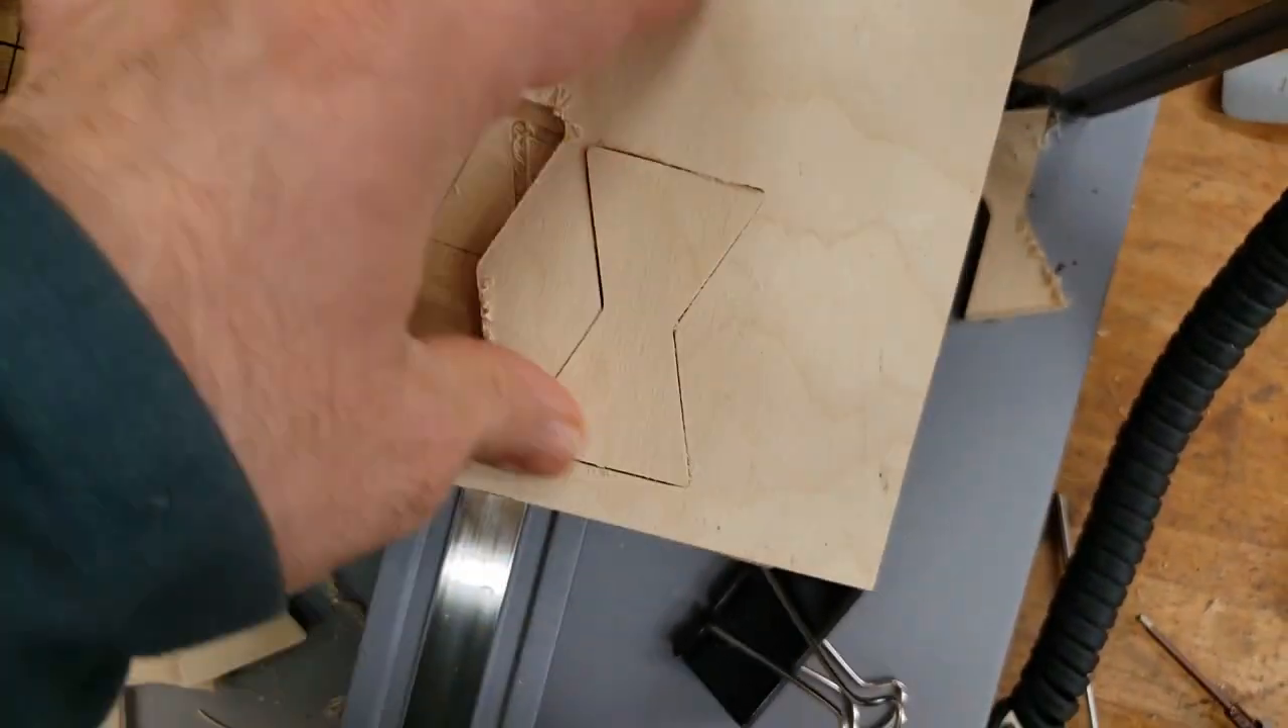So, I mean, there are minor gaps, very minor, but as you saw, I had problems fitting it in.